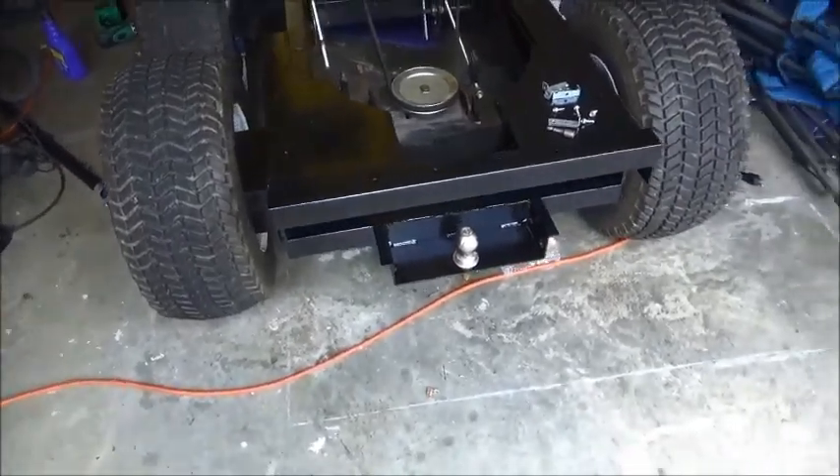This is how the back end turned out. Got the regular ball hitch on there.